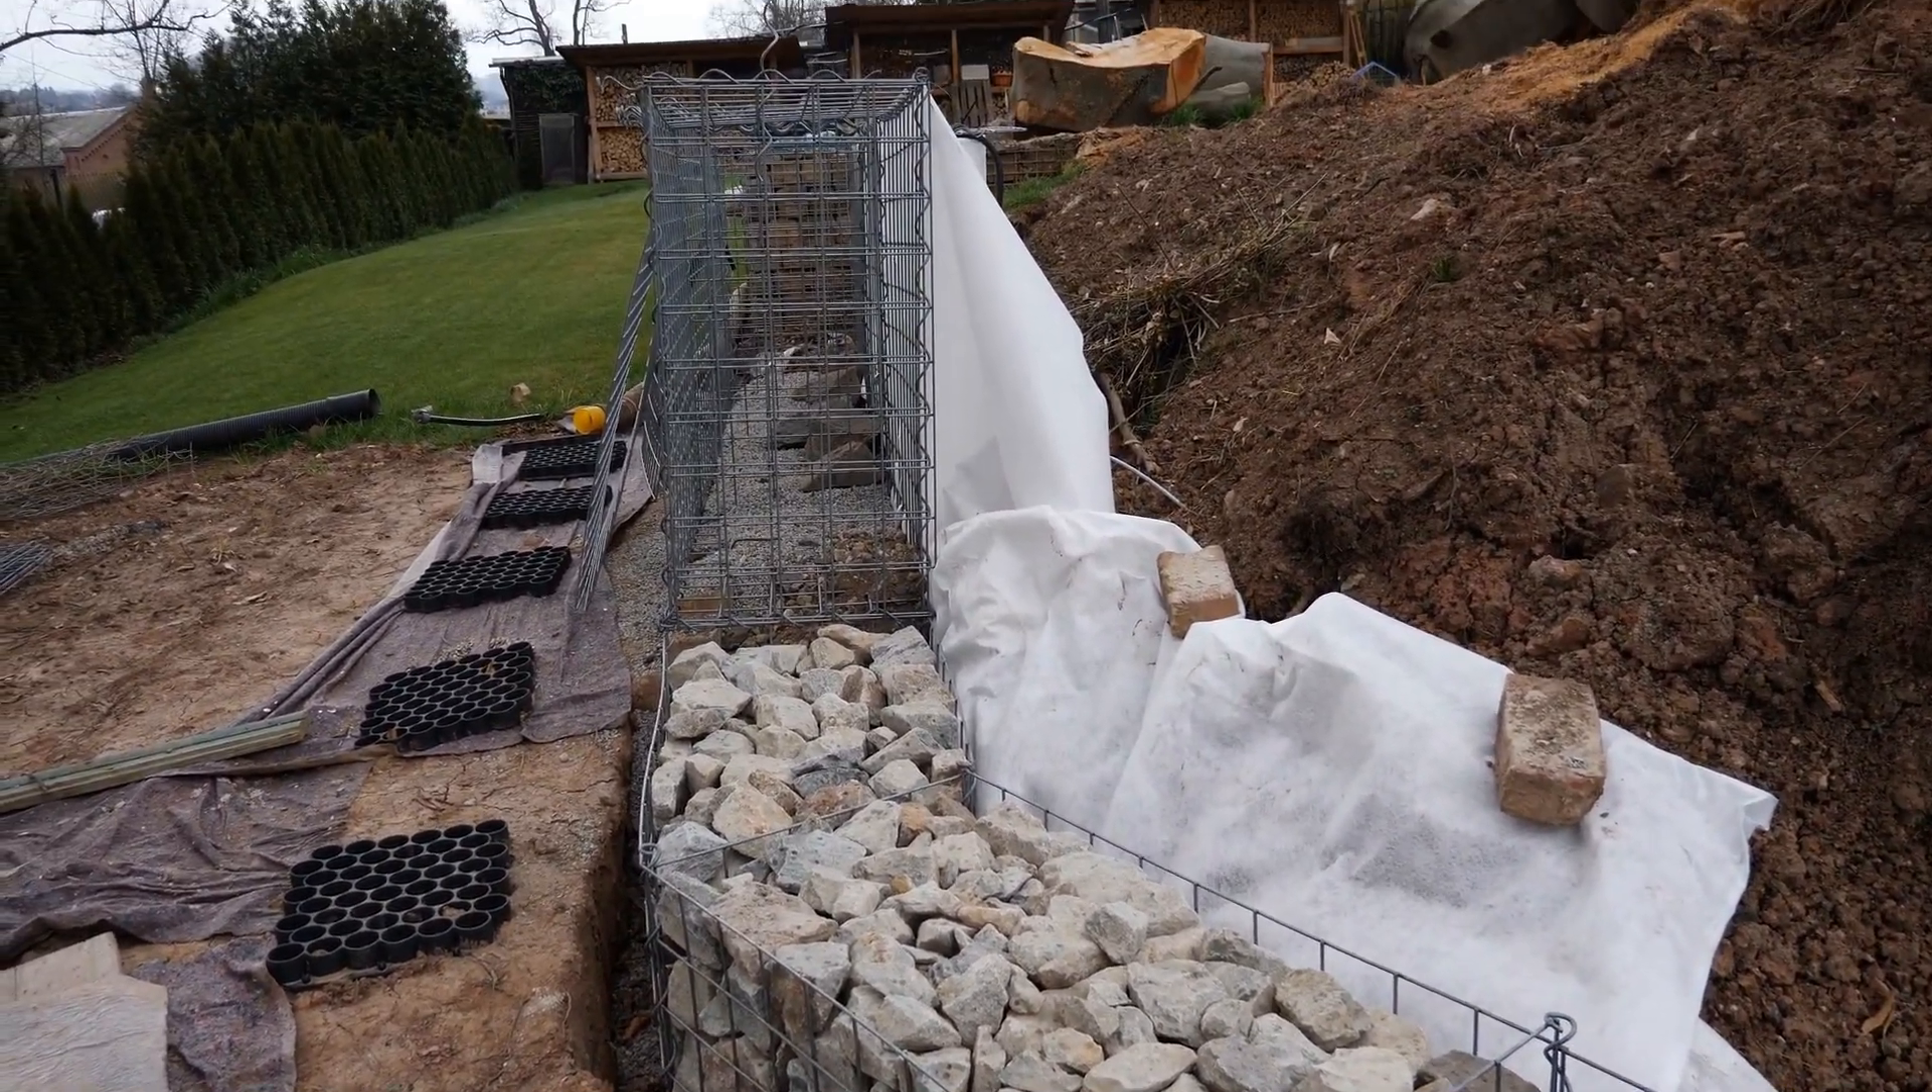The upper baskets there are still empty and are used as a starting point.